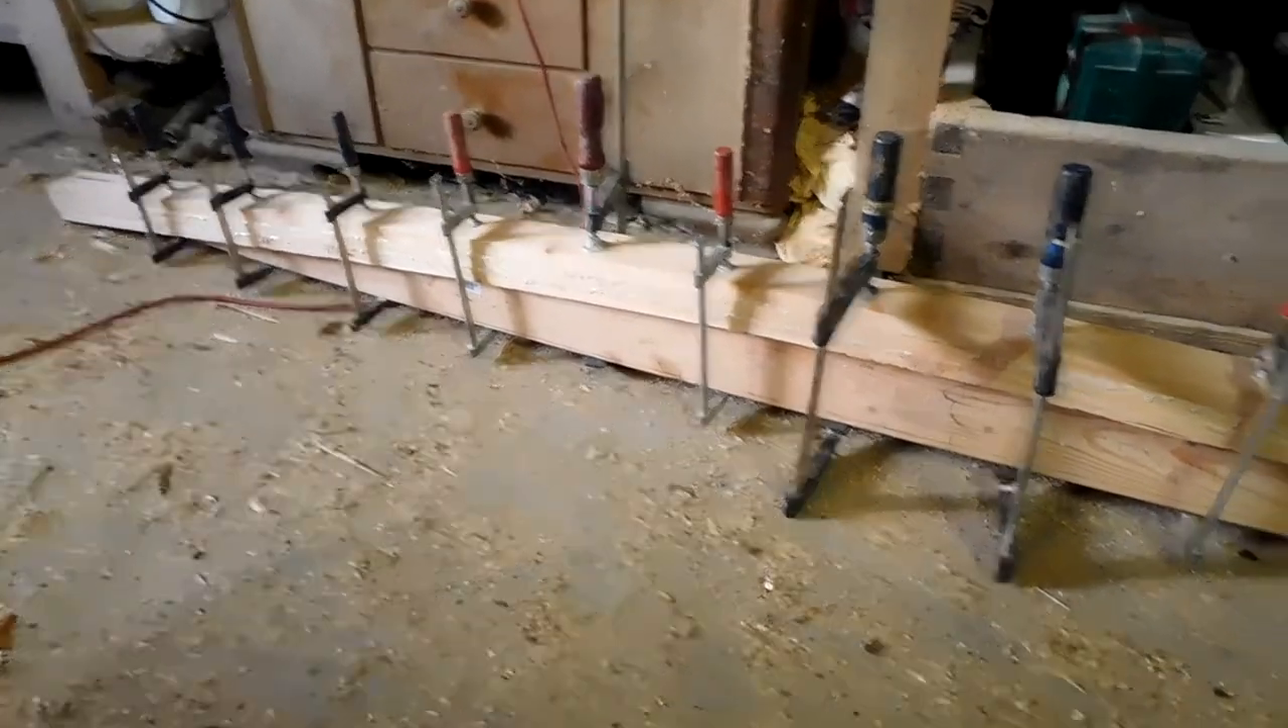Down here is the deck beam, which is laminating, gluing up, as you can tell. Hundreds of clamps on it.